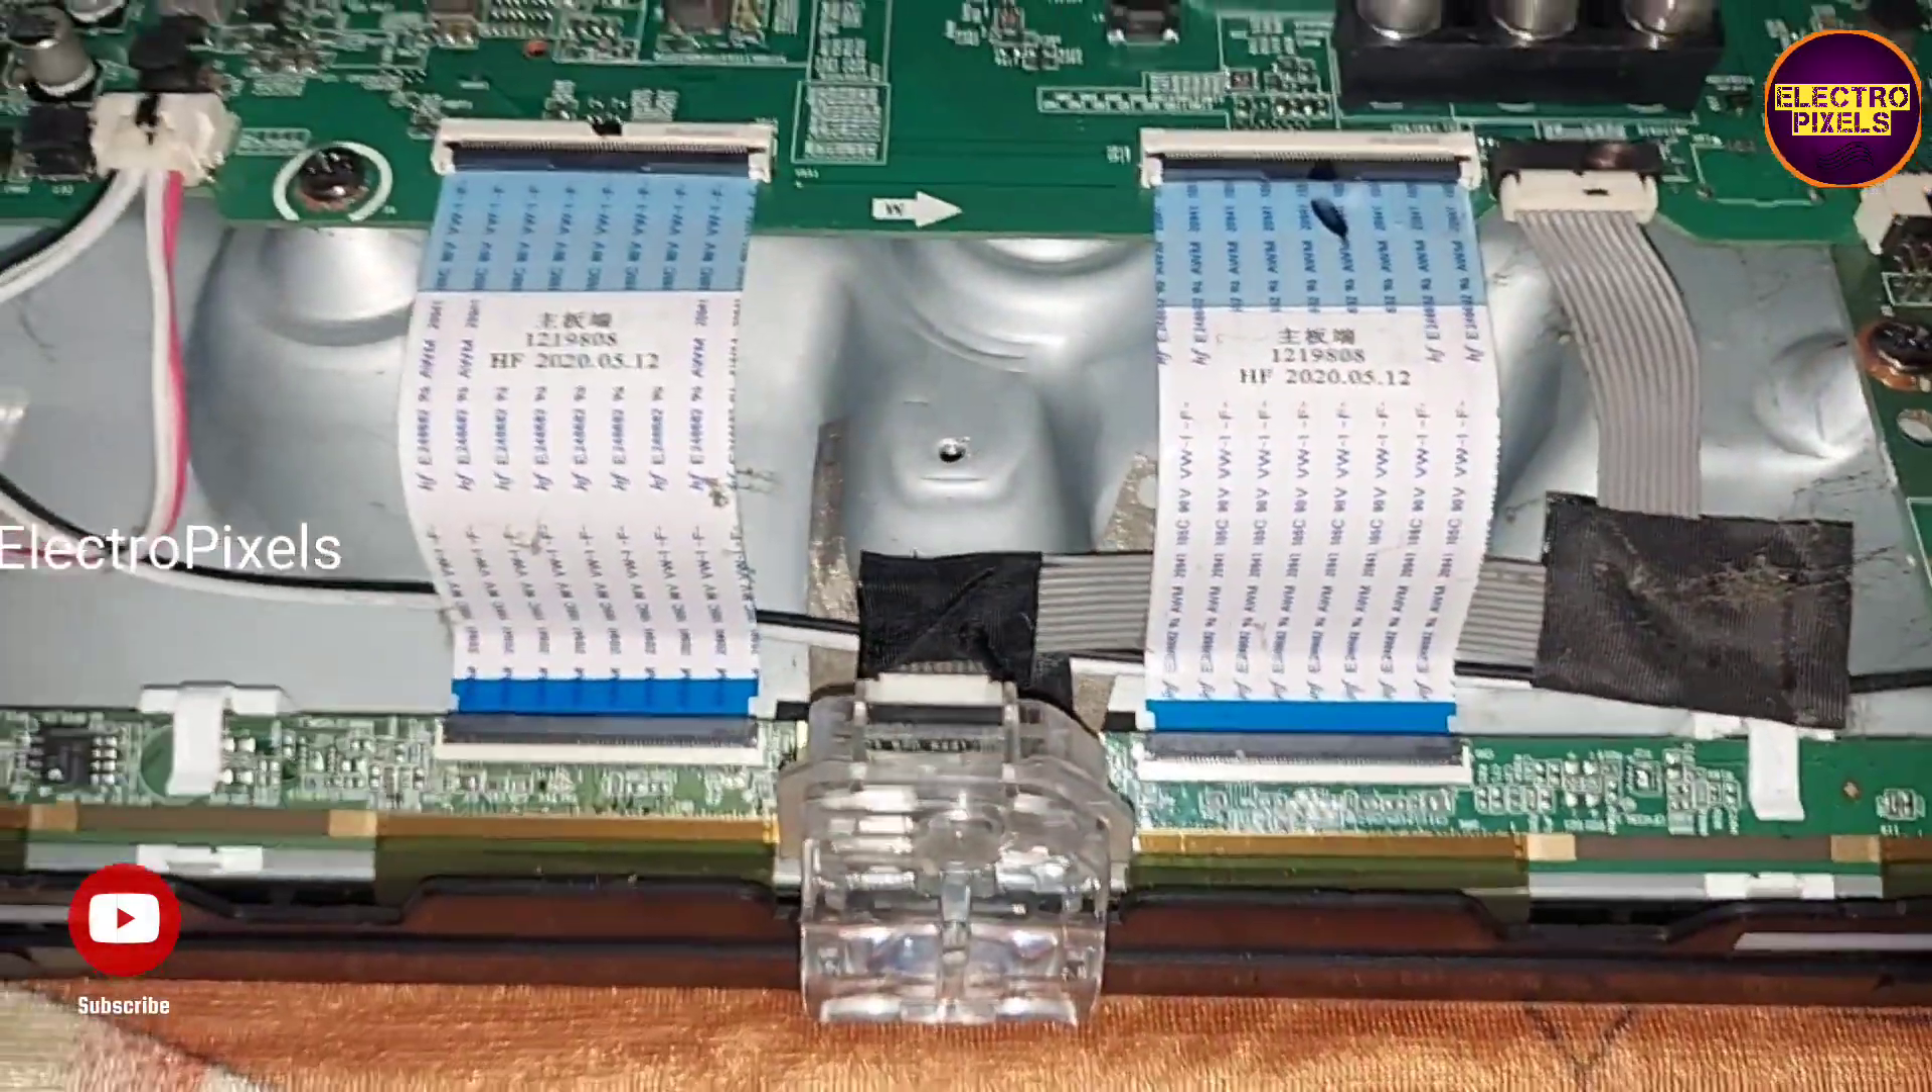See friends now we reconnected the ffc cable.